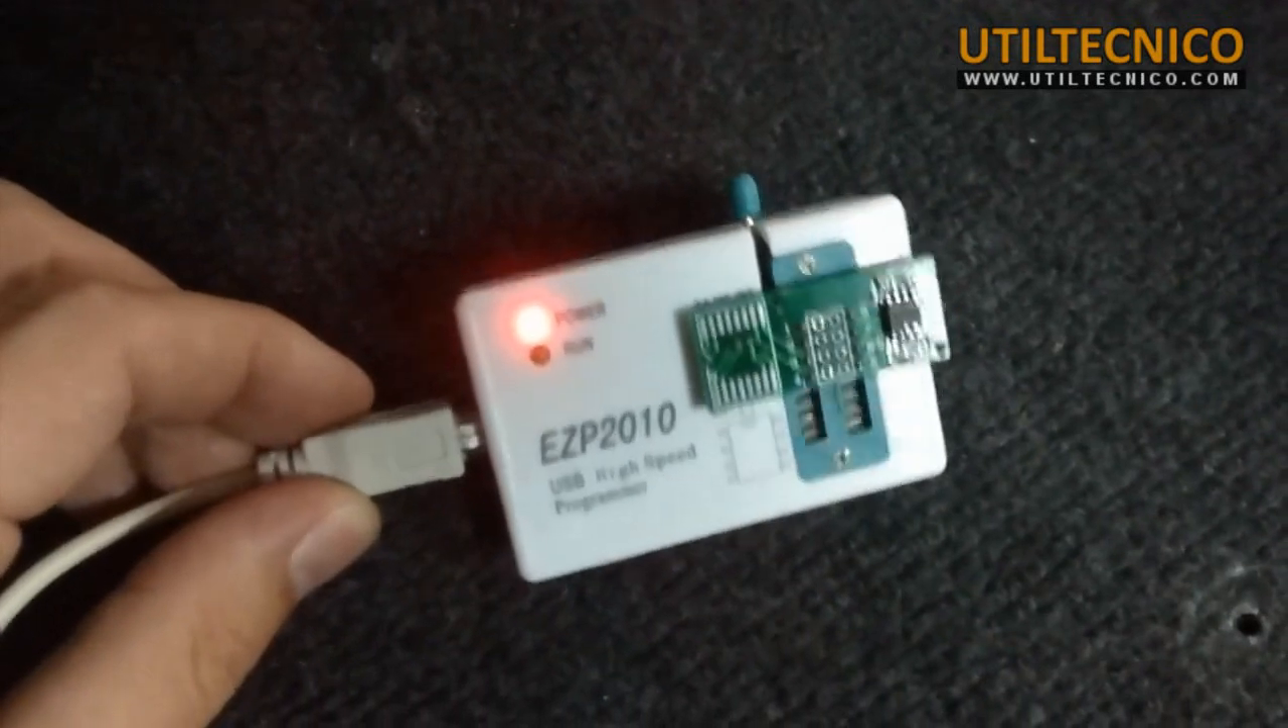Bueno, acá ya tengo enchufado el programador por el cable USB.